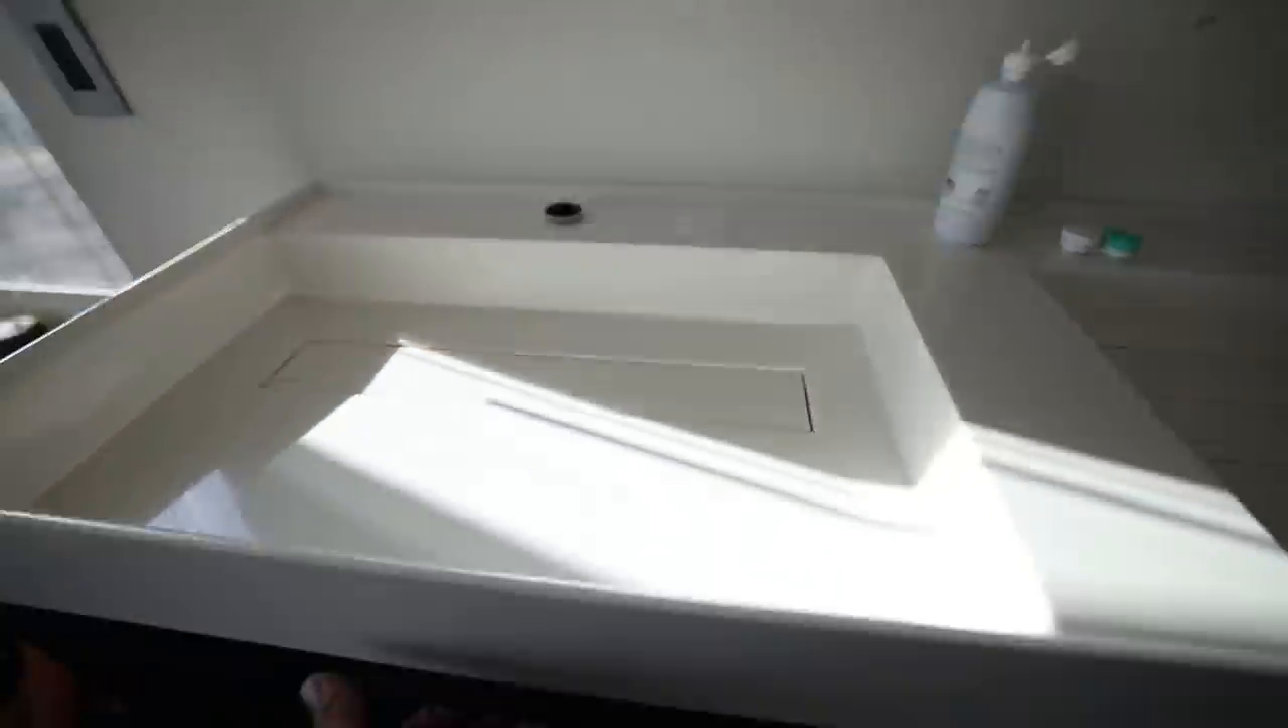Obviously our faucets and stuff are not installed yet.